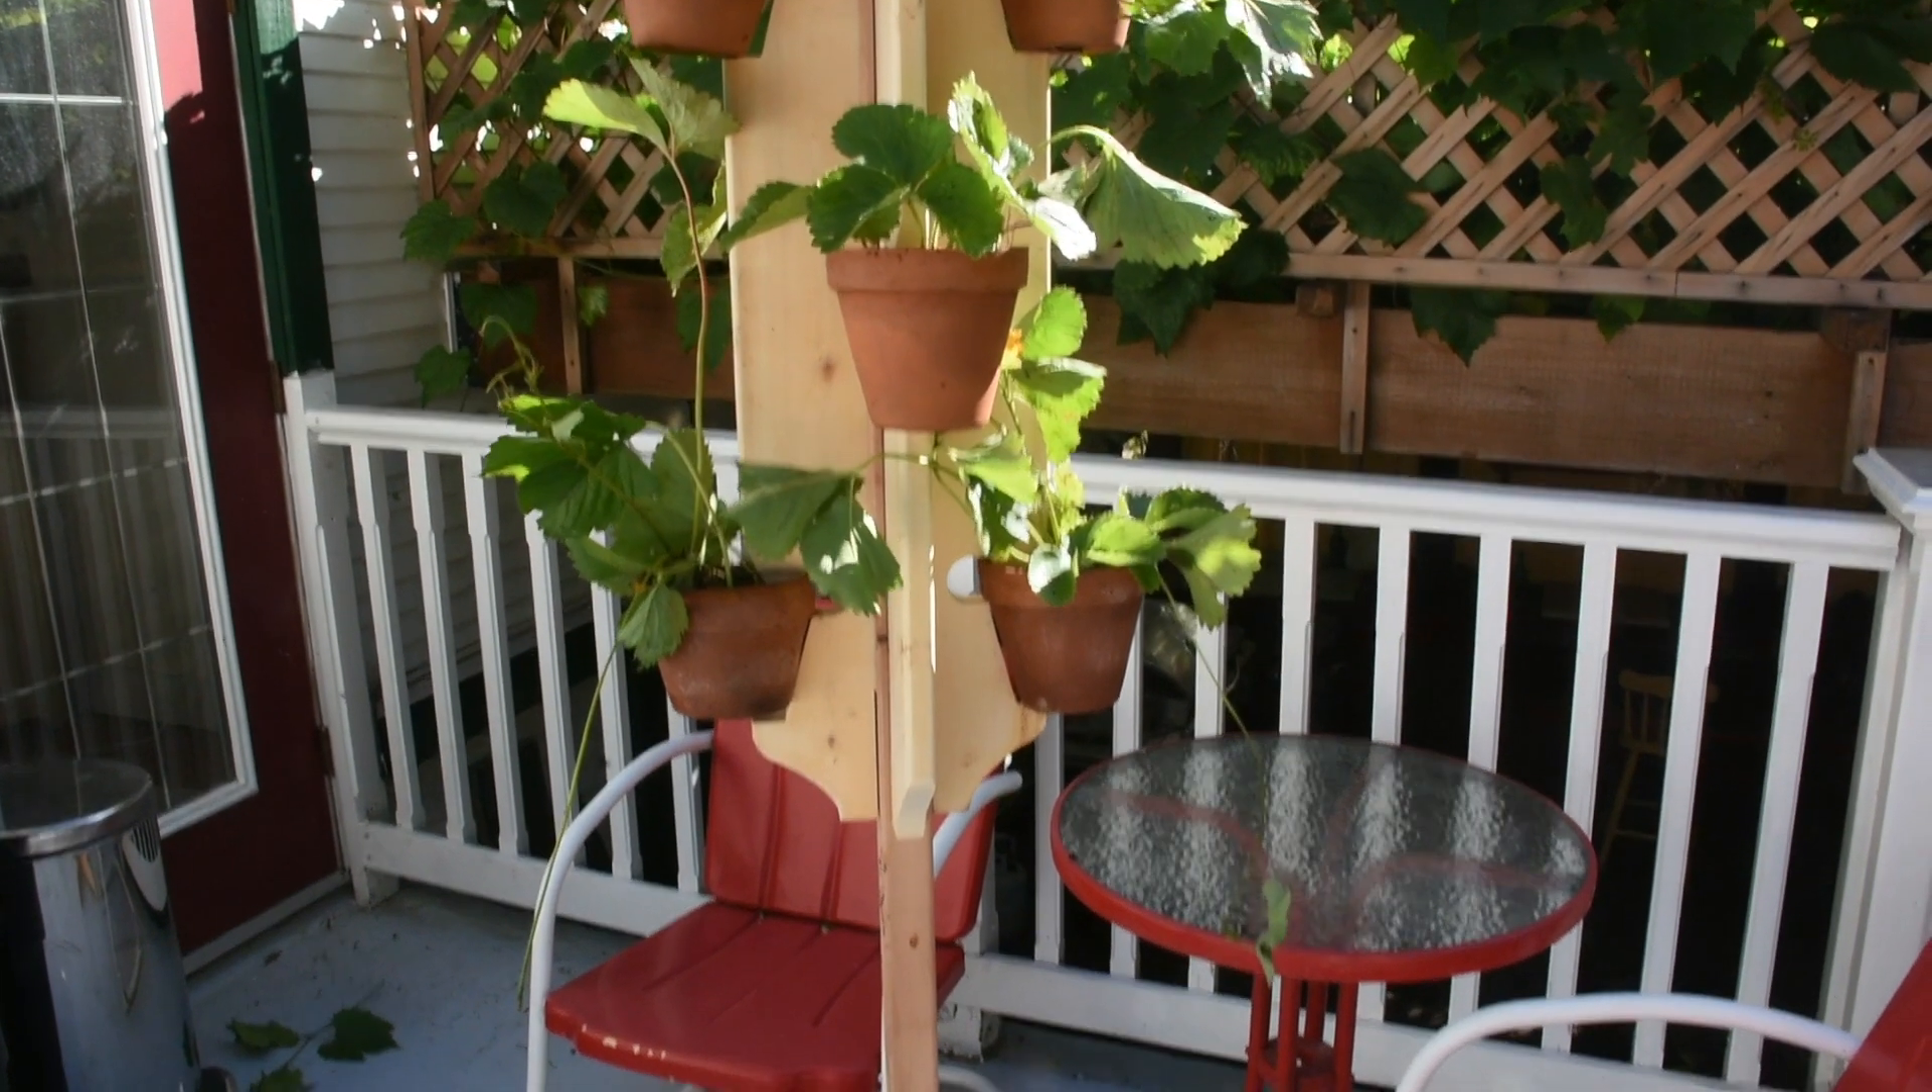So here we are on the deck and you can see that we've got all the pots mounted in and filled with strawberry plants.